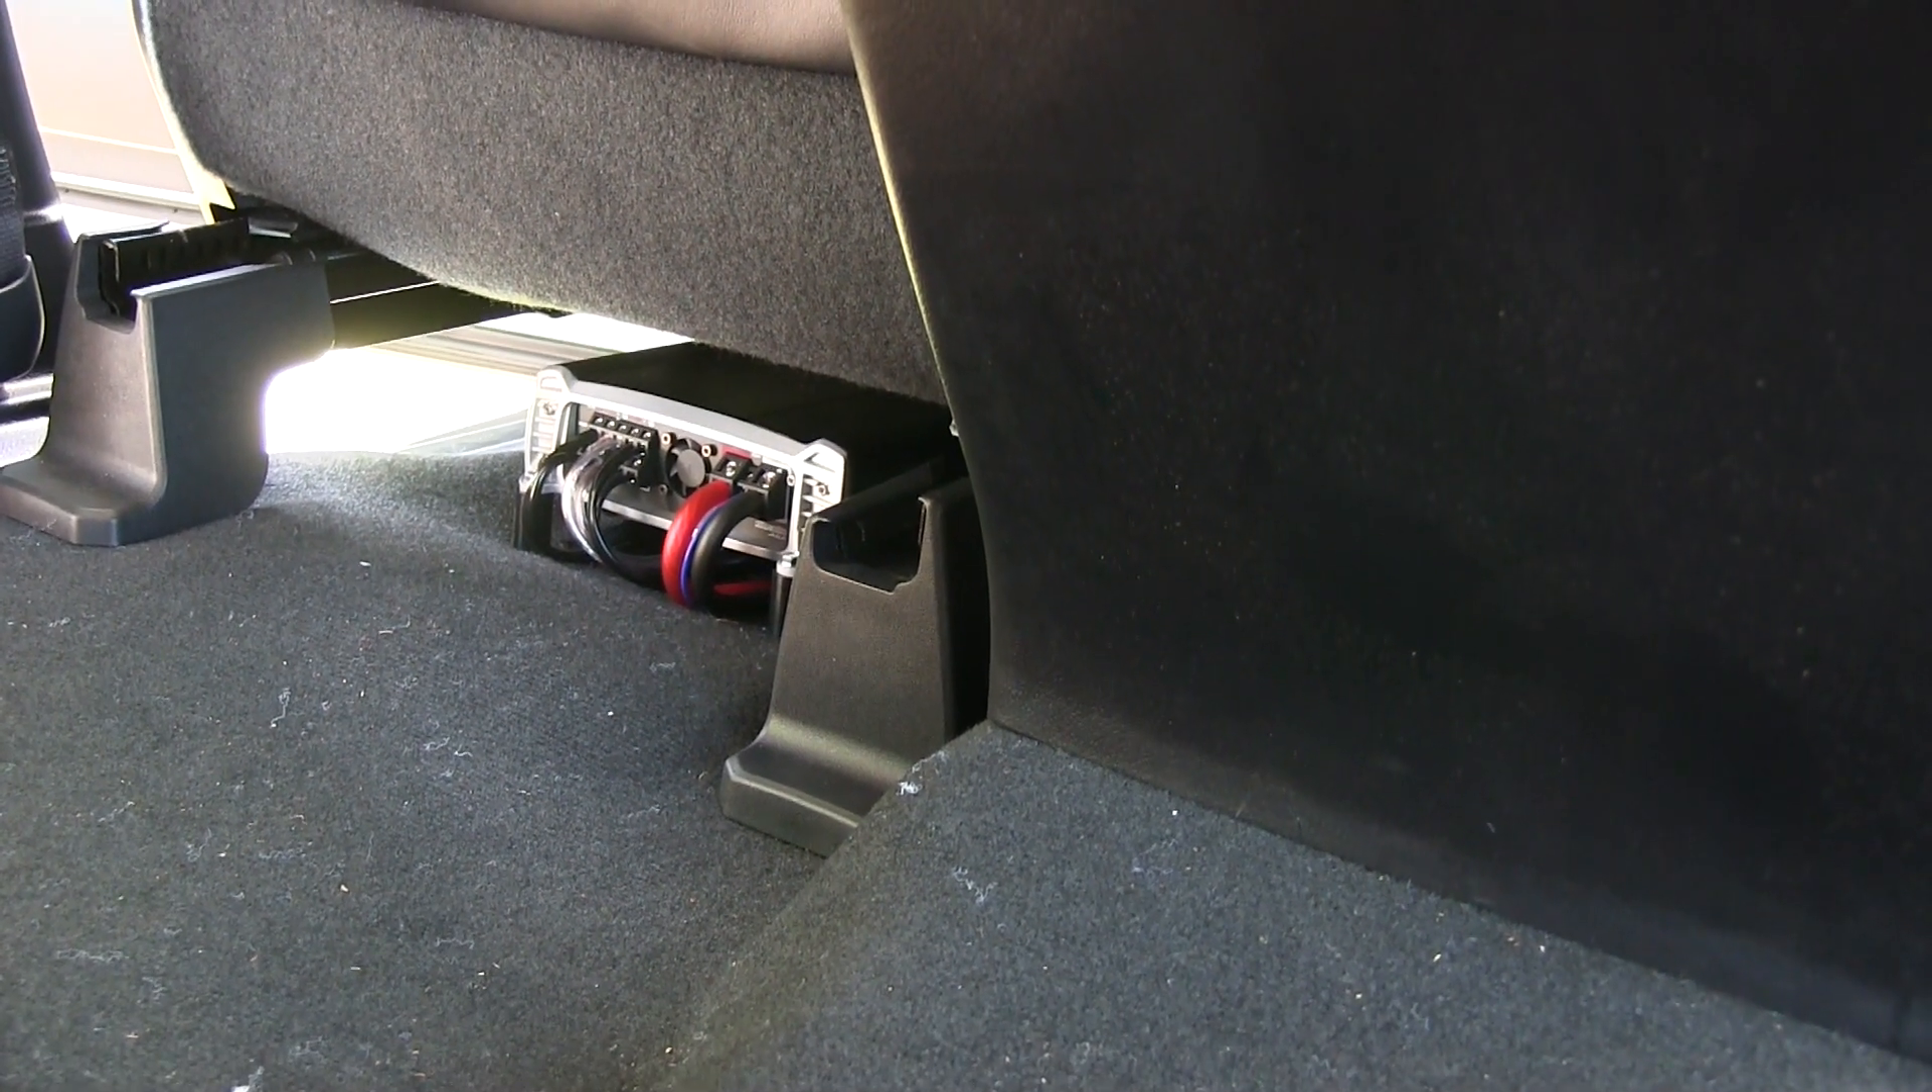You can see we've got the amp installed underneath the driver seat.